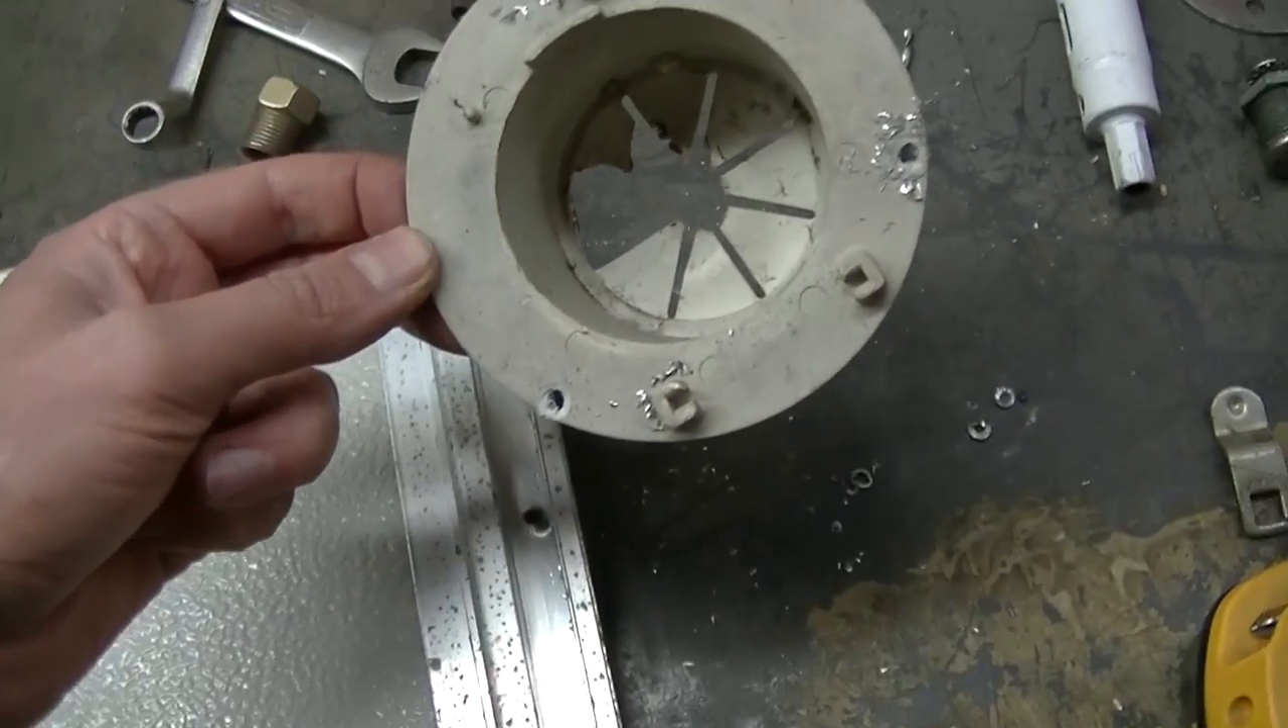Okay so I just finished drilling My rivets out And got this old piece off.